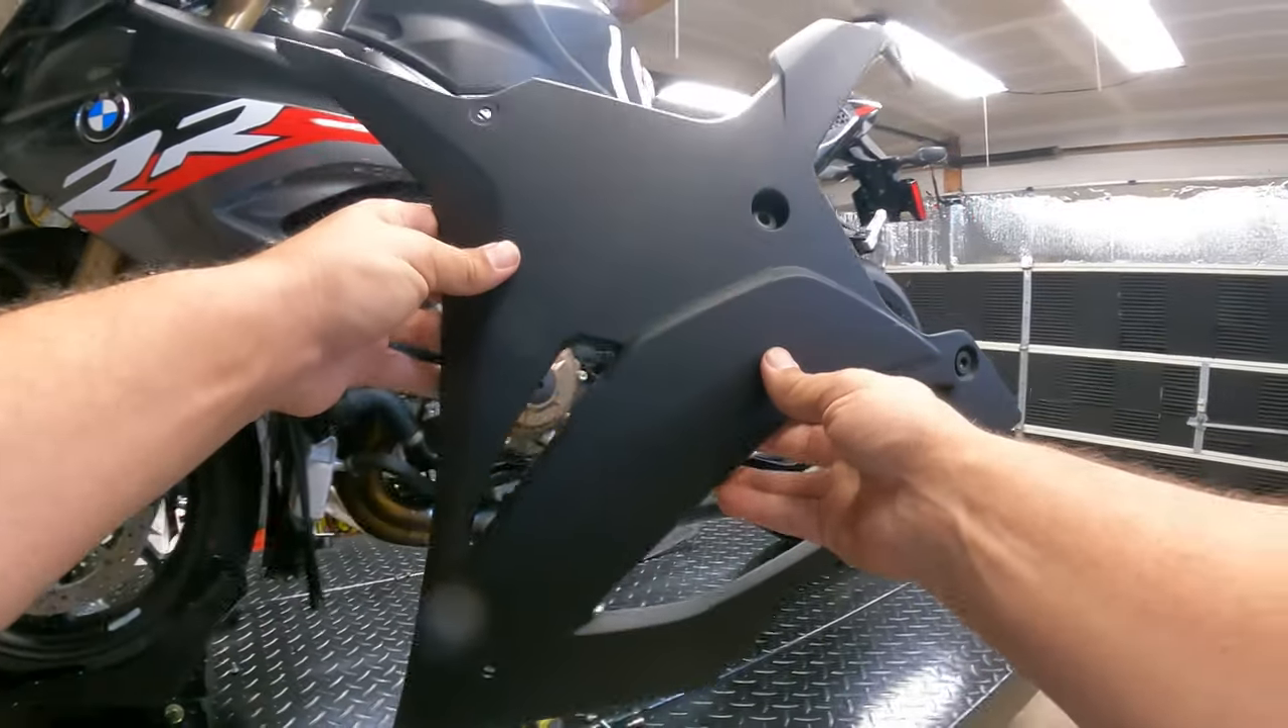And with that last bolt removed, you'll see we've got our left side fairing.